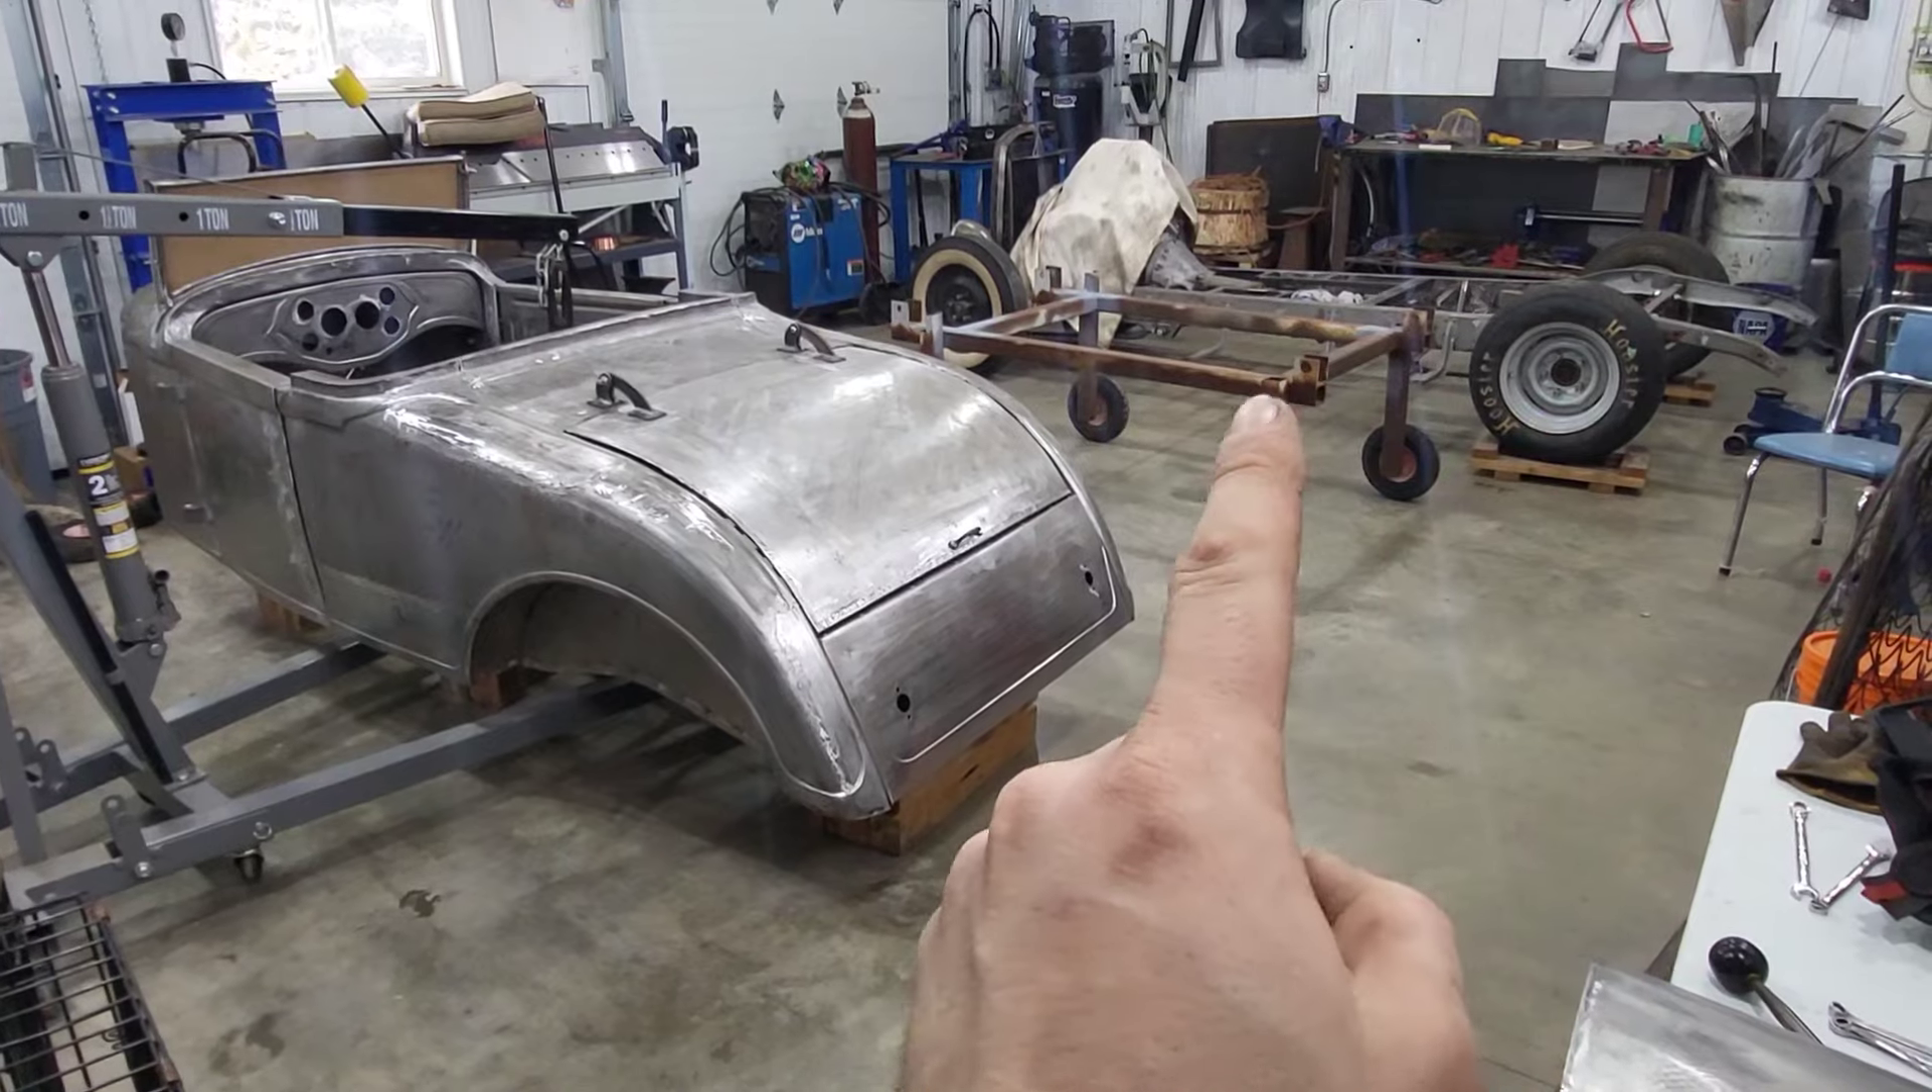As you can see I have the body off of the frame but not on the dolly.